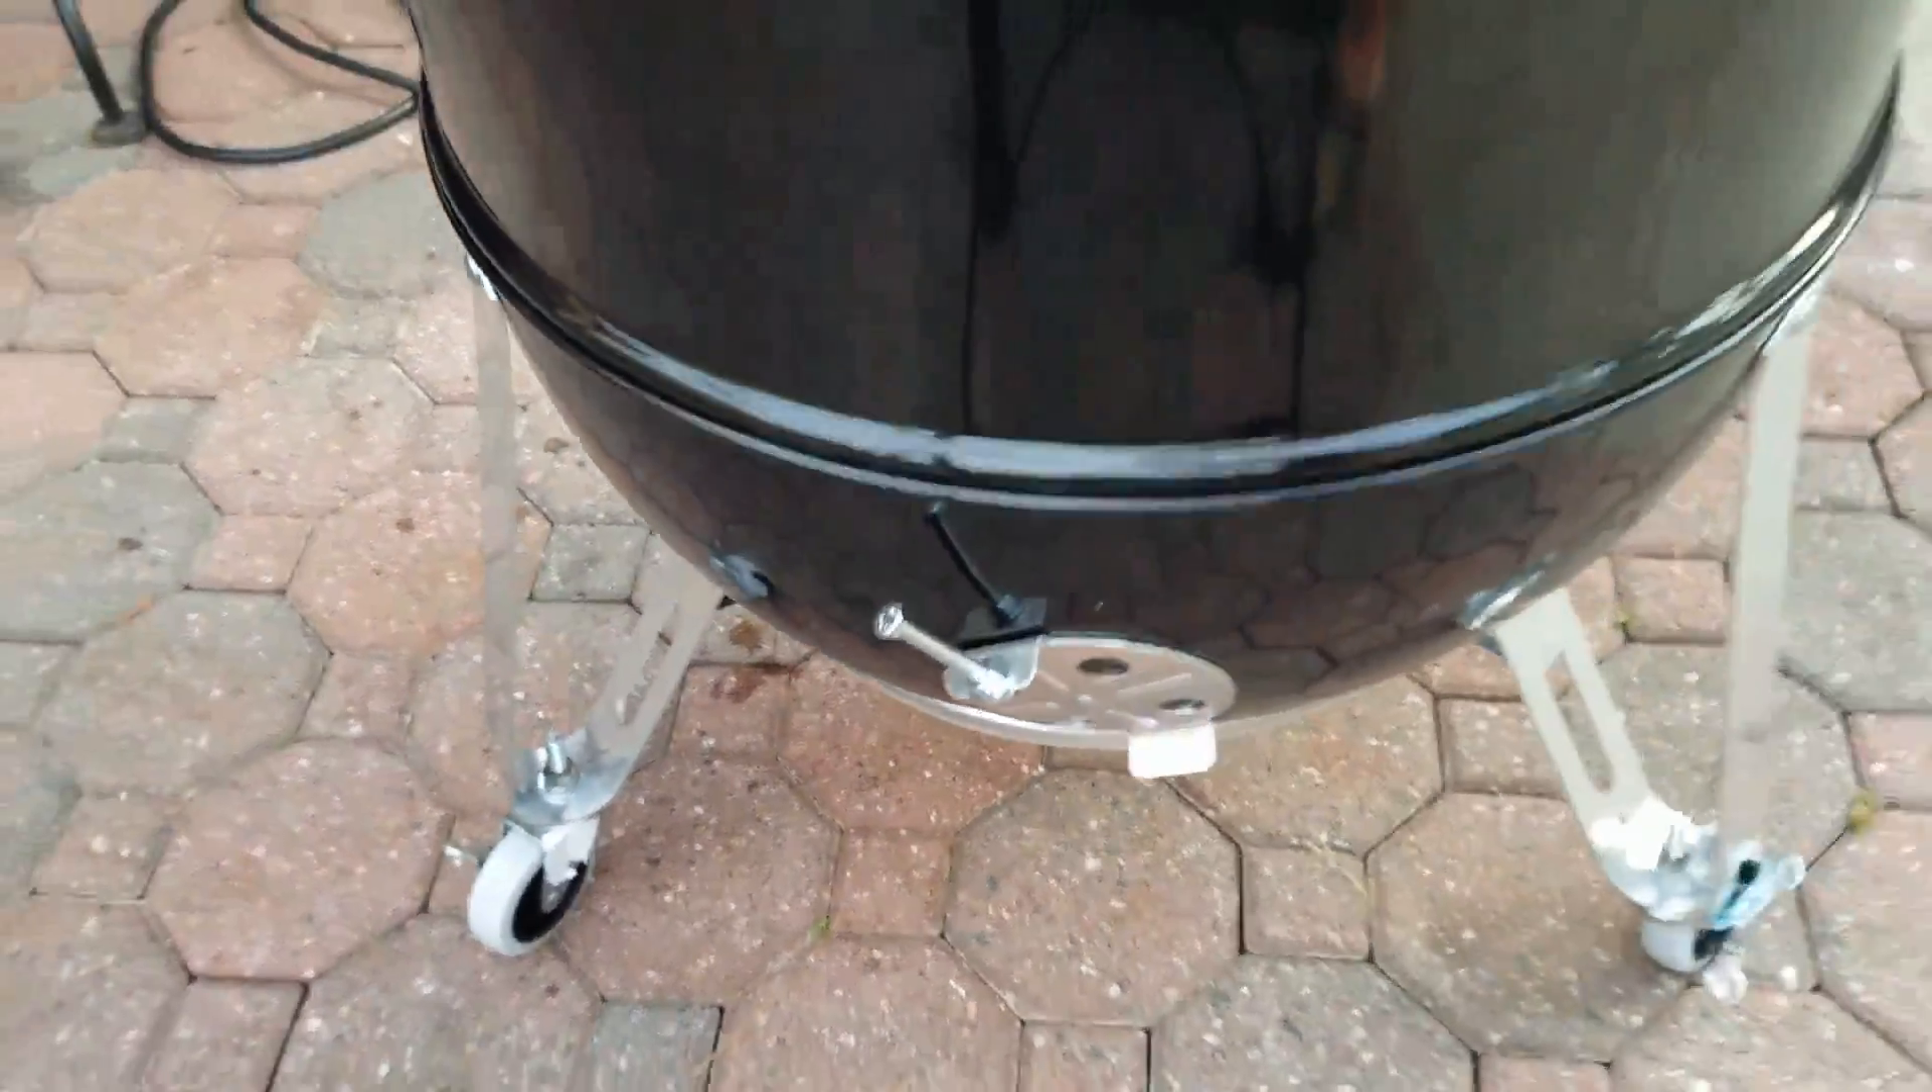I don't know if I mentioned putting the casters on. I put, uh, casters on all the way around with the lock, locking feature.